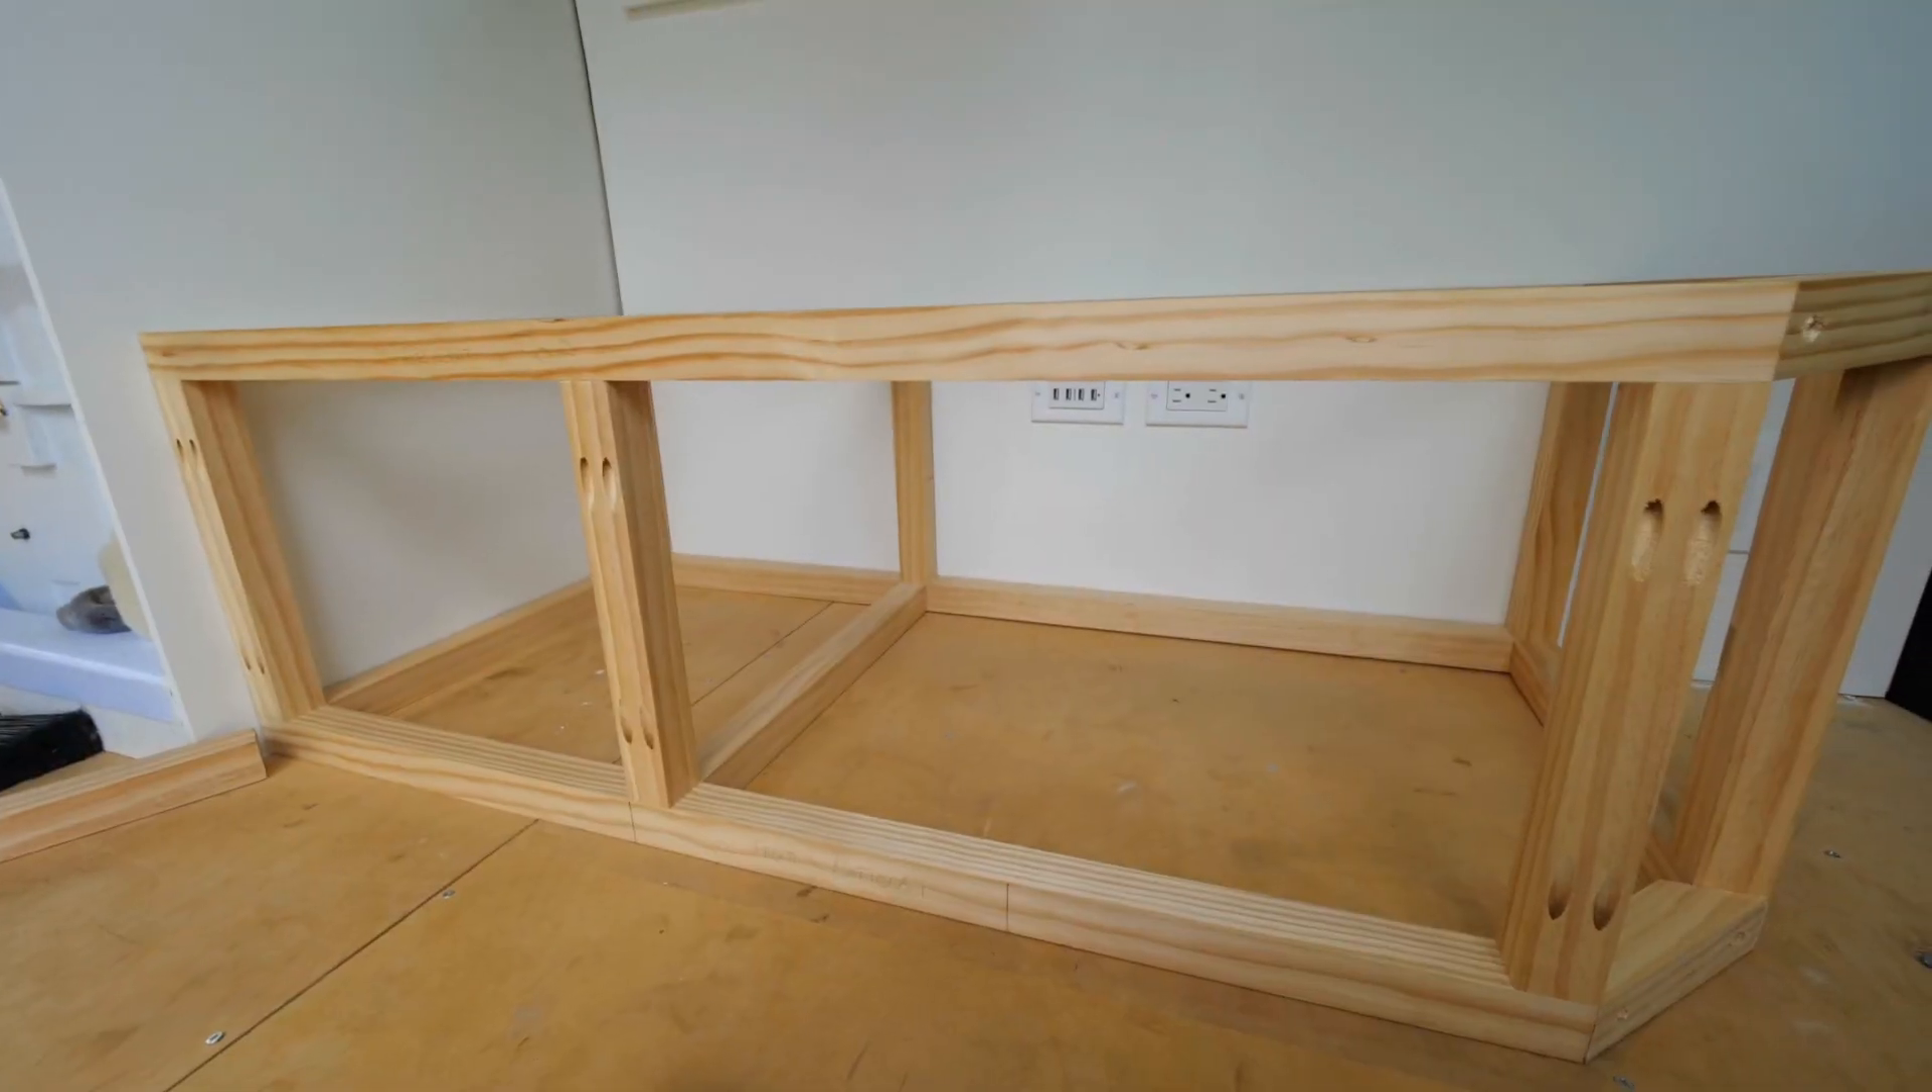We have already constructed the frame, as you can see.